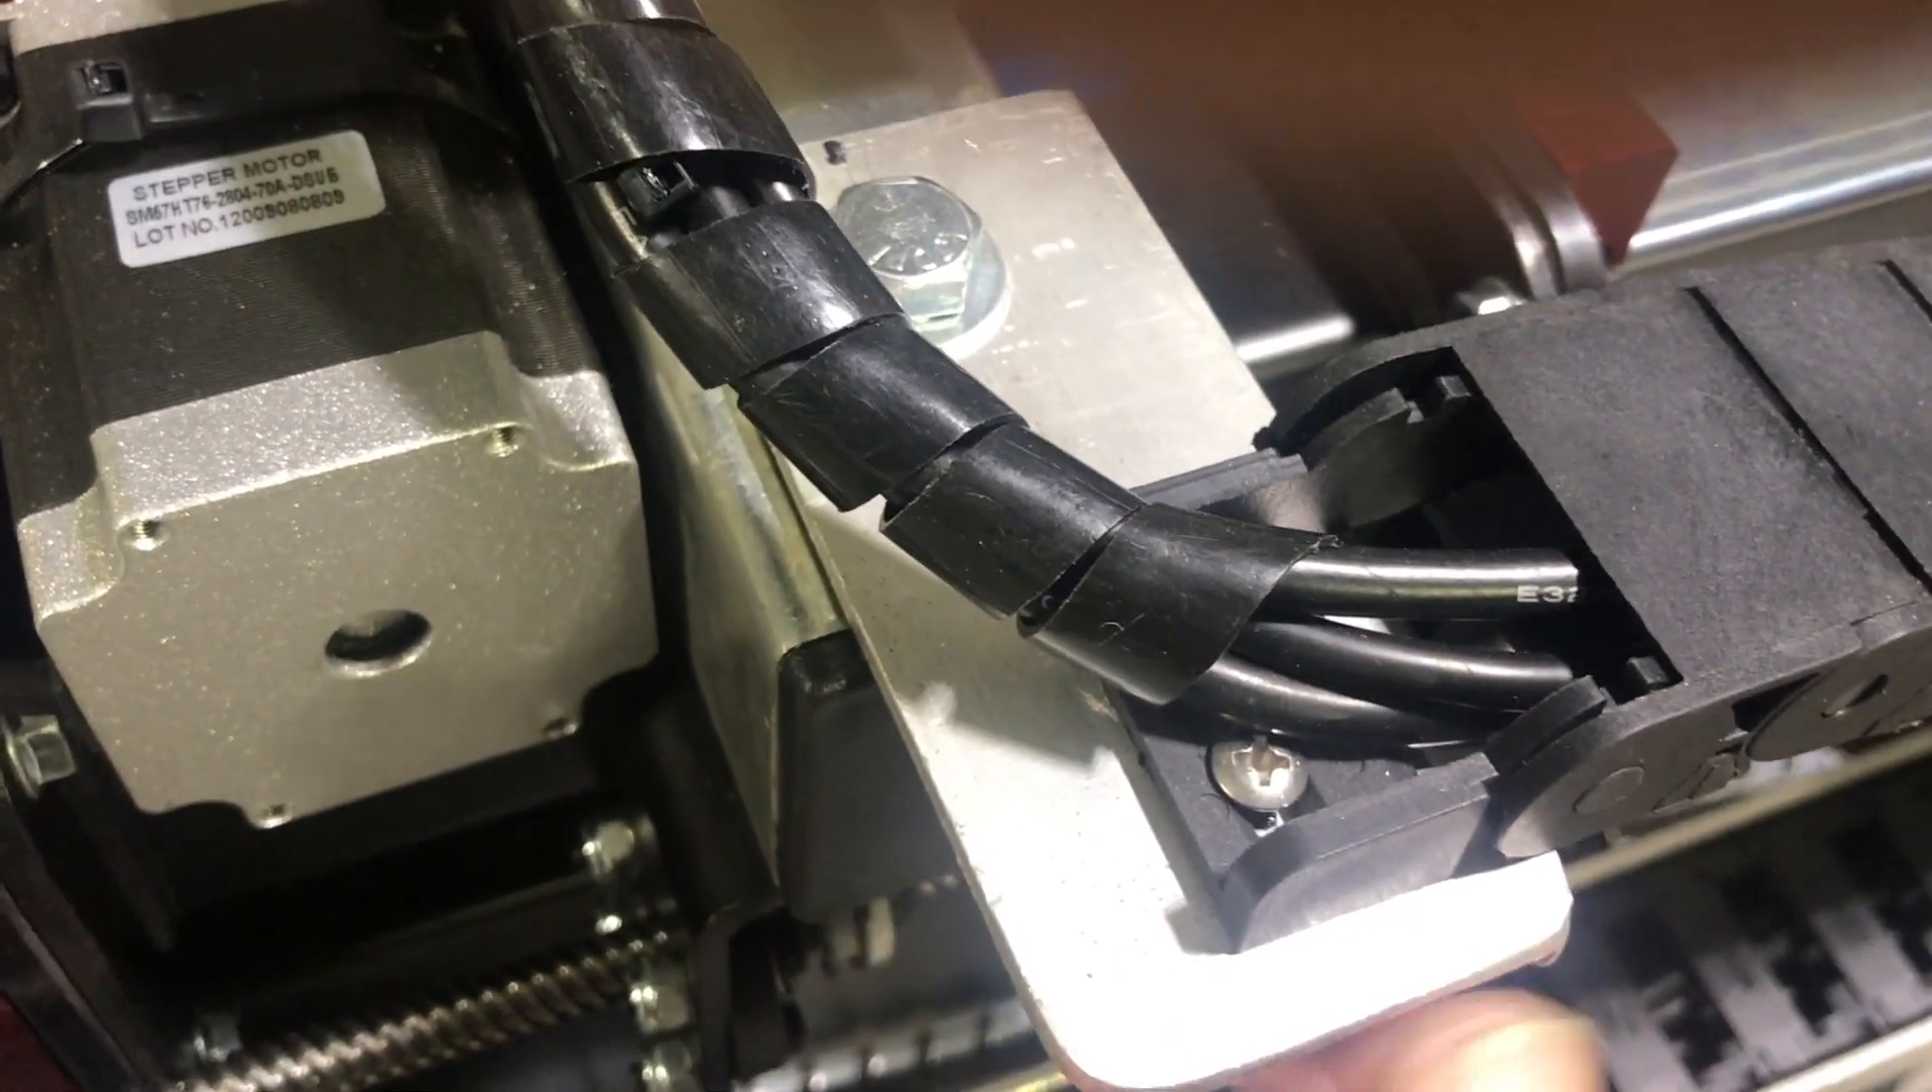And then the drag chain, as you can see here, just mounted simply to that bracket.